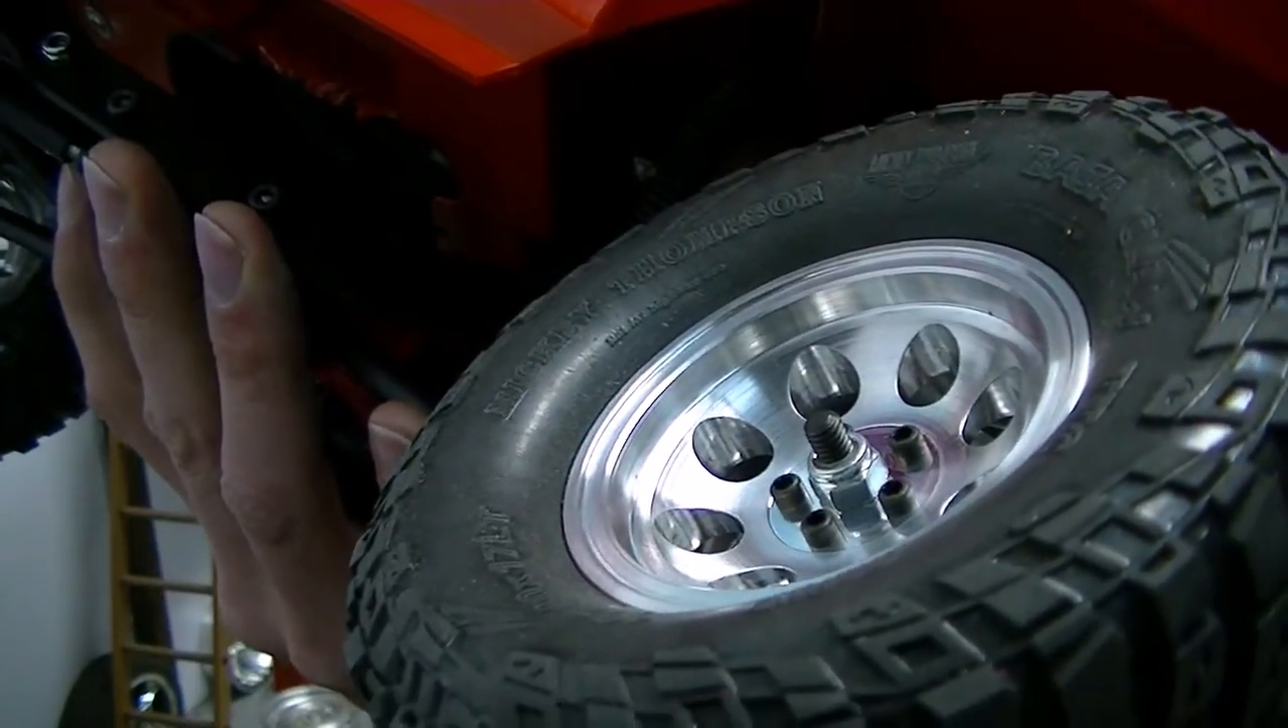So as you can see here, on this wheel, you can see how much thread is sticking out past the wheel nut. And that's a lot.